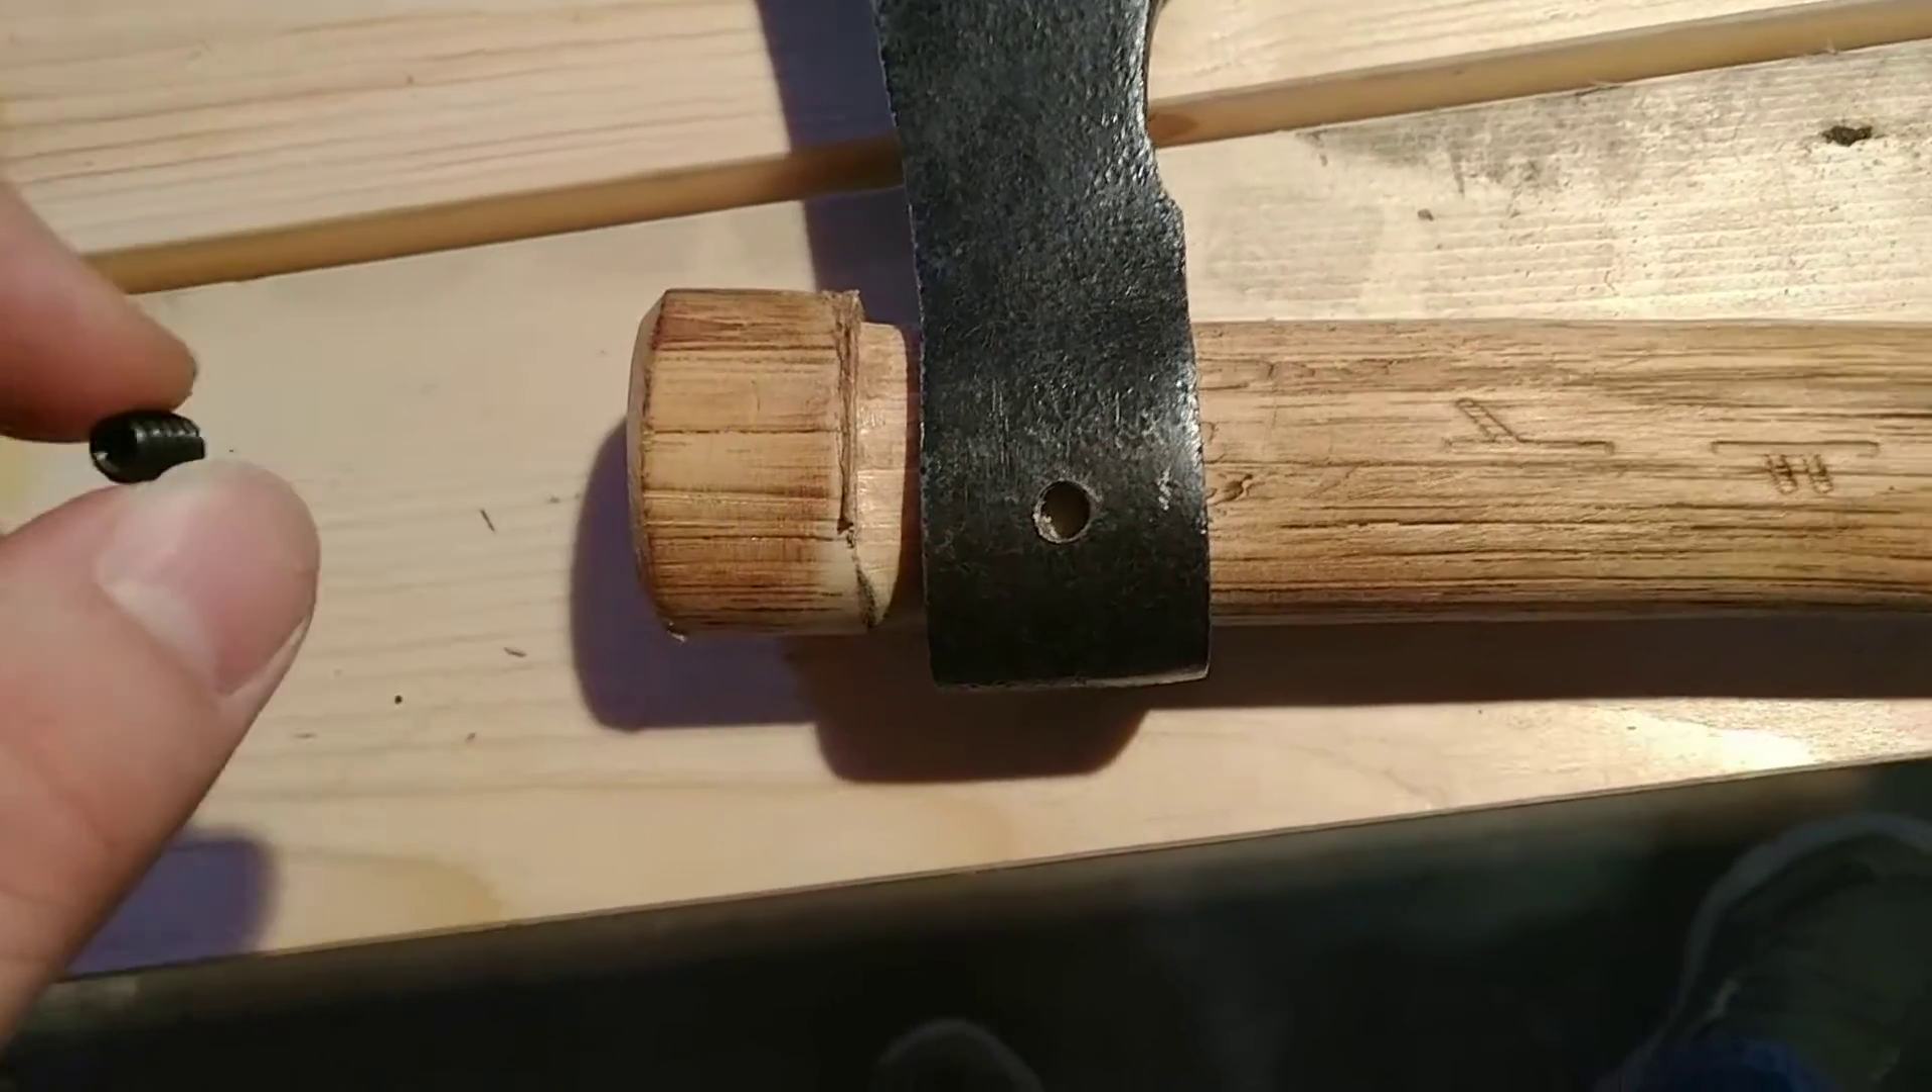All right so I got that little set pin out.